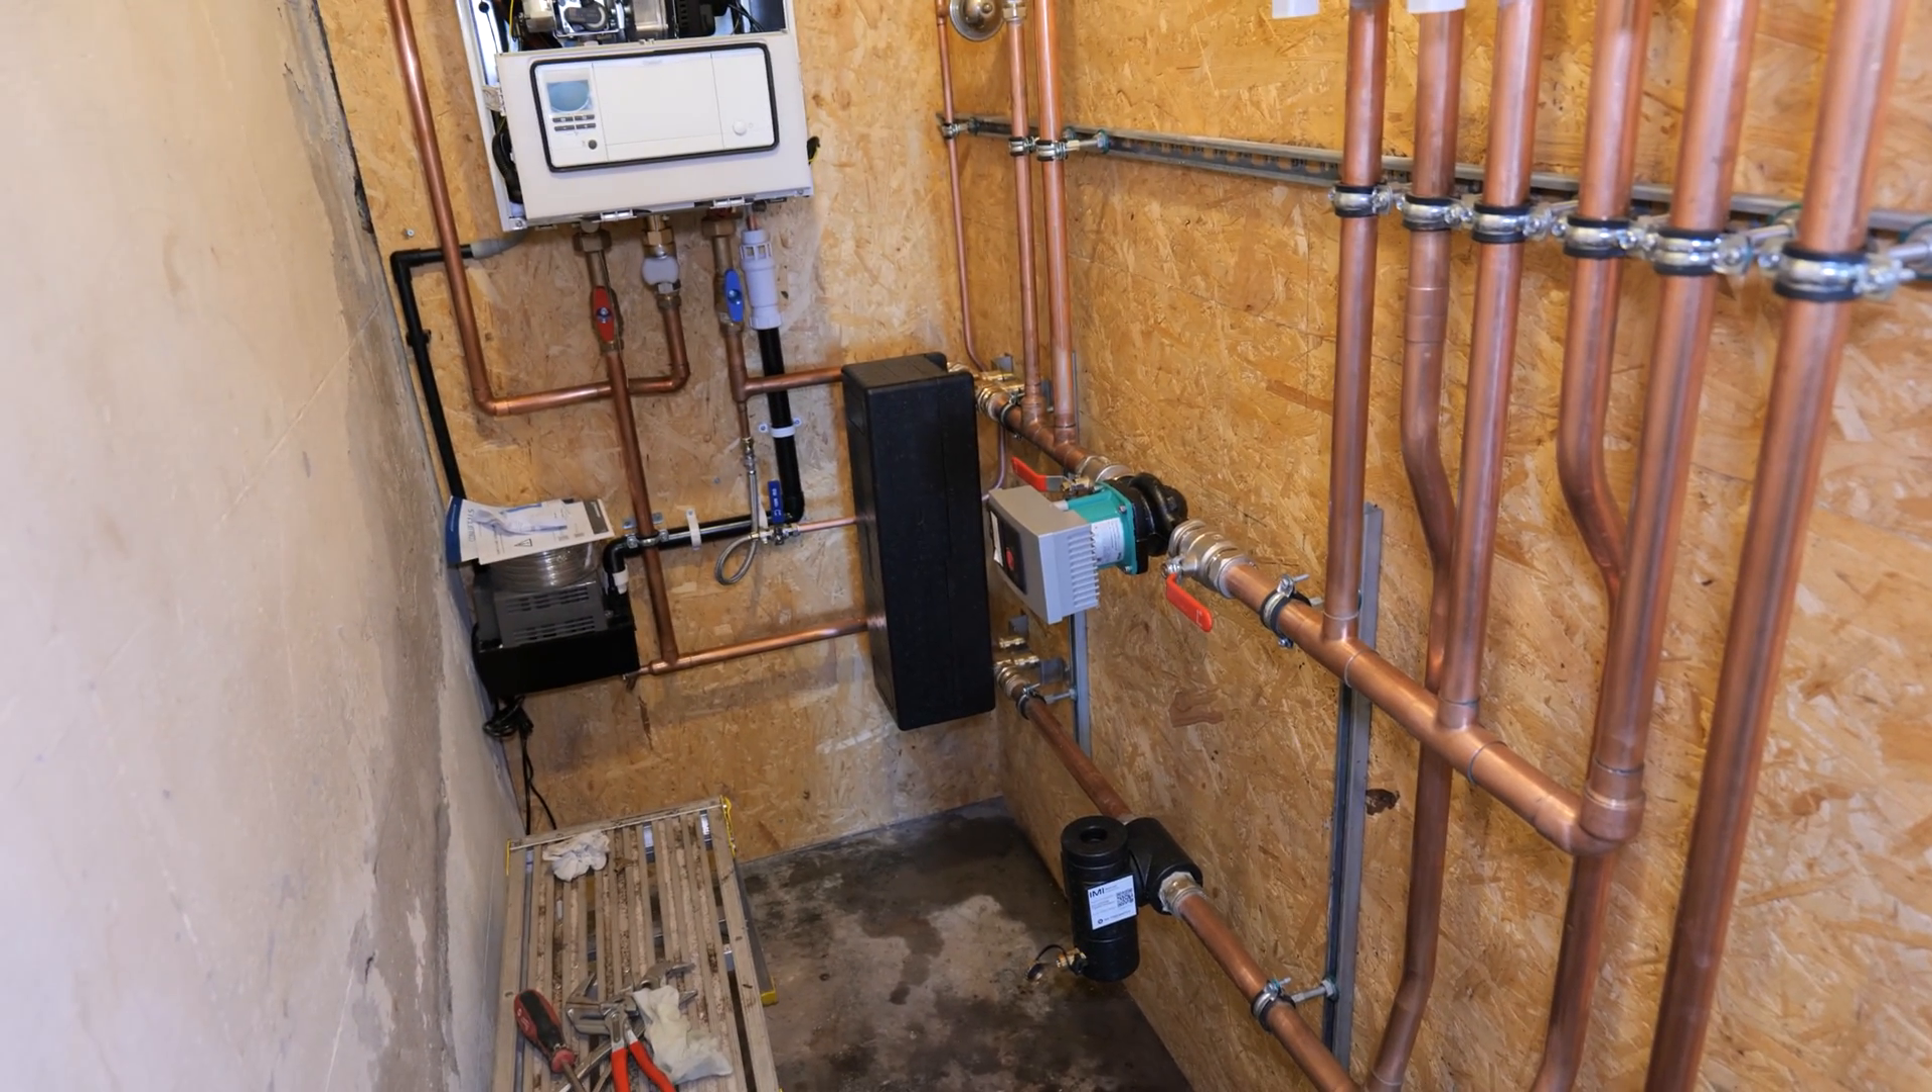All the copper pipe work is now in place and we are just filling up the open venting side of the system.